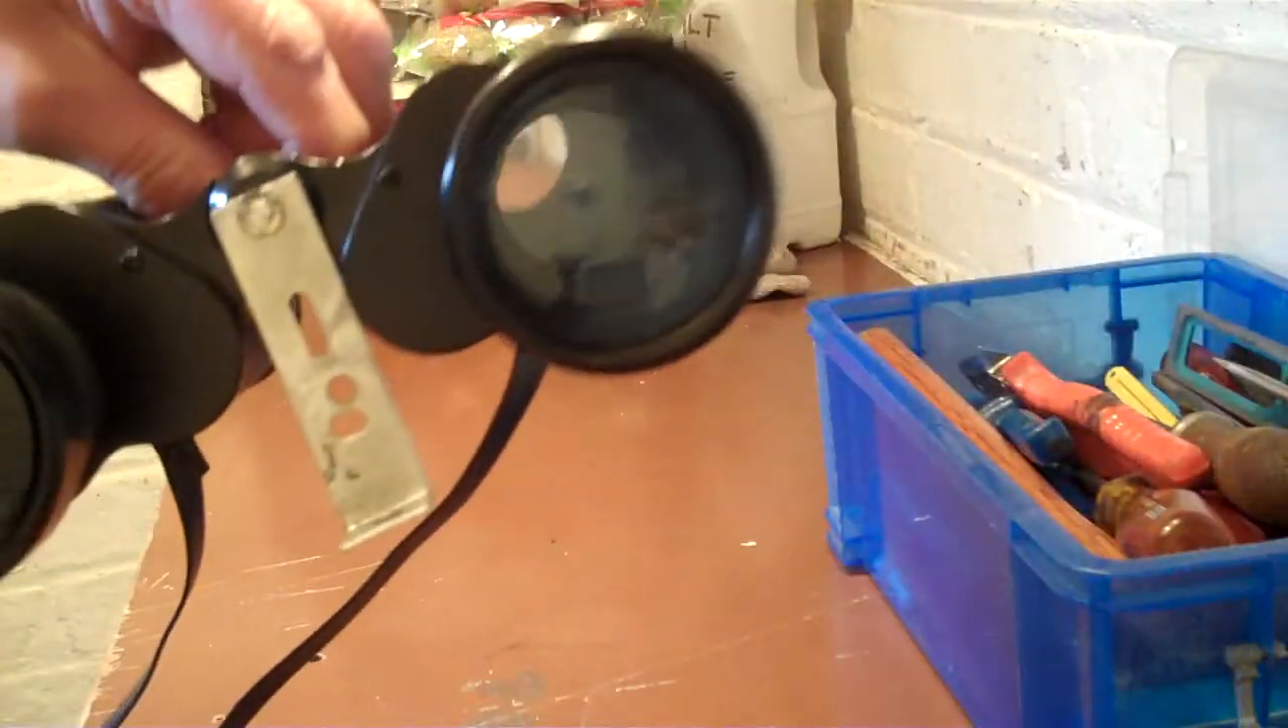I've now mounted, as you can see I've now mounted the bracket, there.